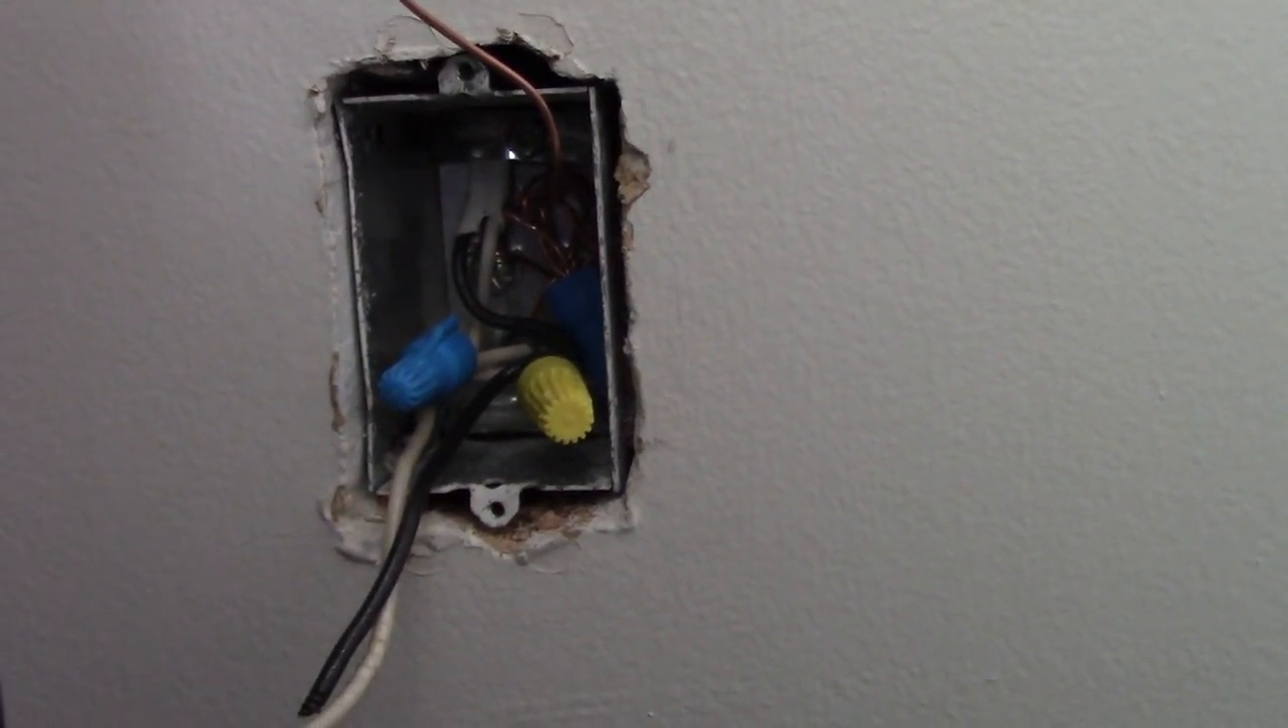Okay so I've got my splices made.